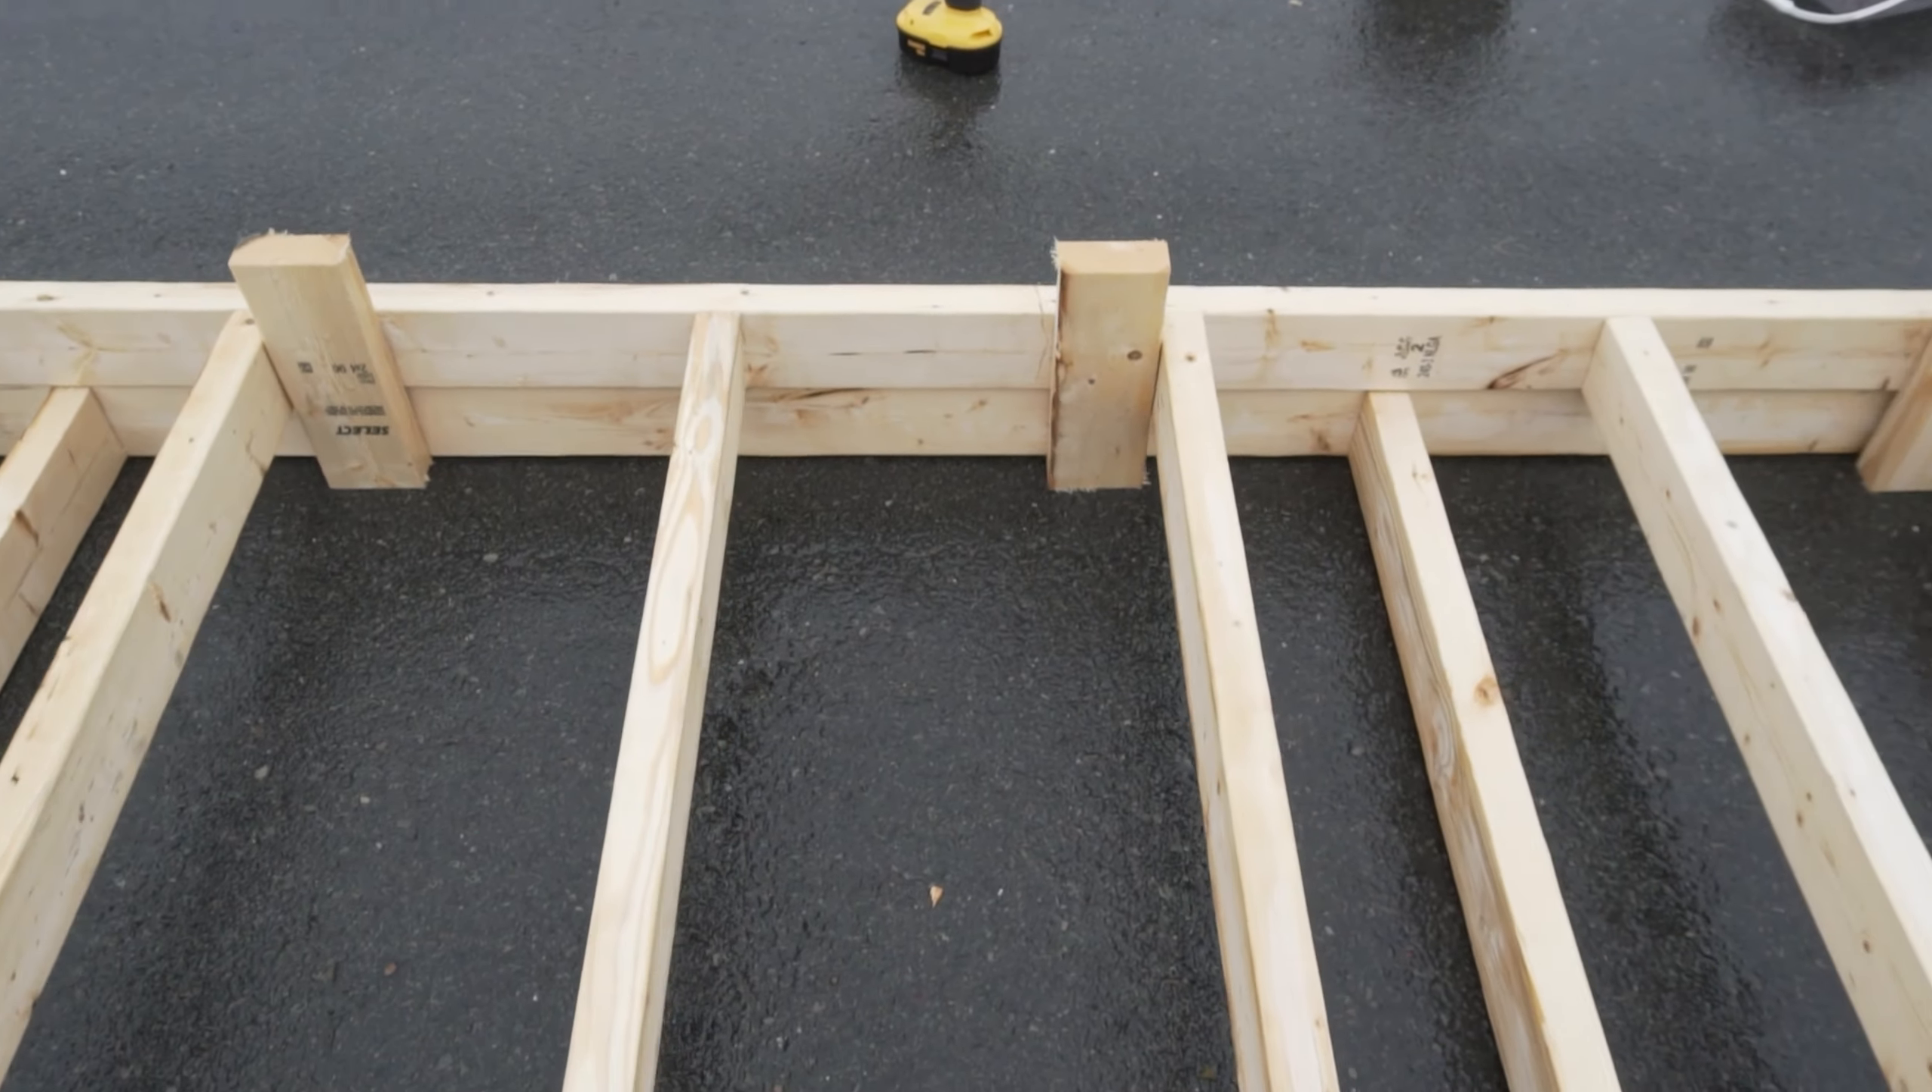We got the top frame done there and this is the base. The frame is done, now we just got to sheet it.